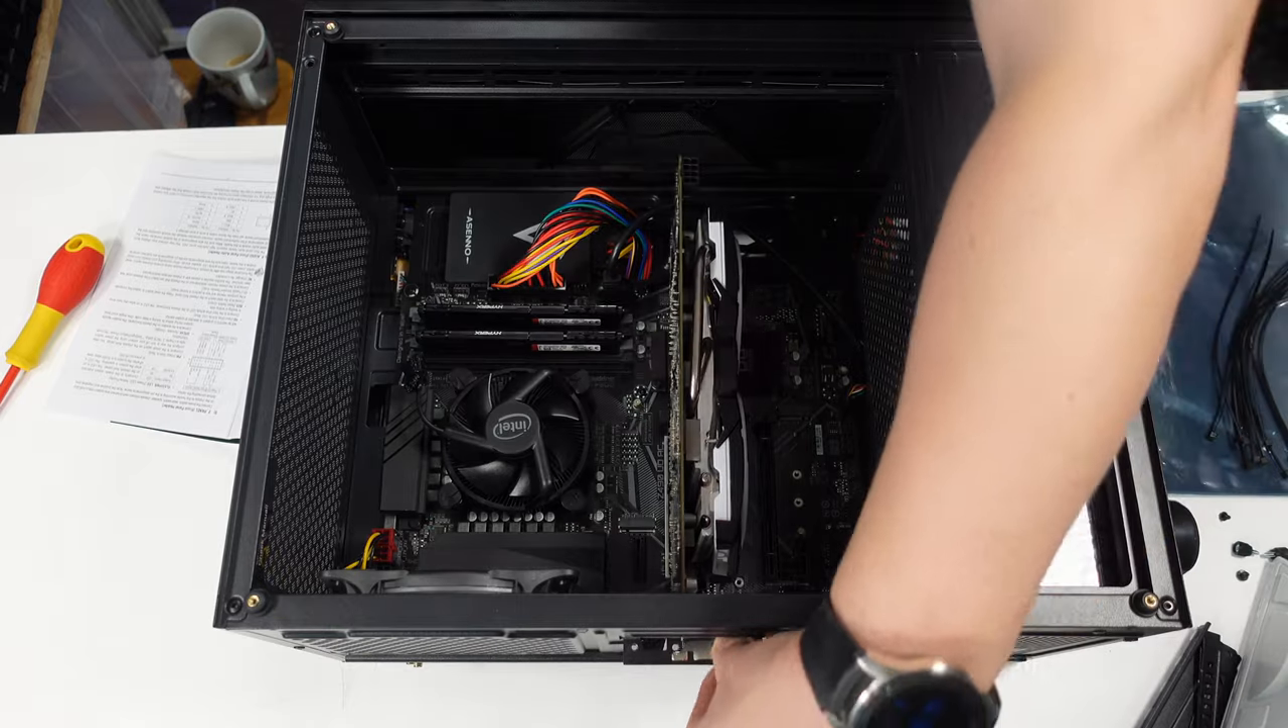Okay so graphics card in place.